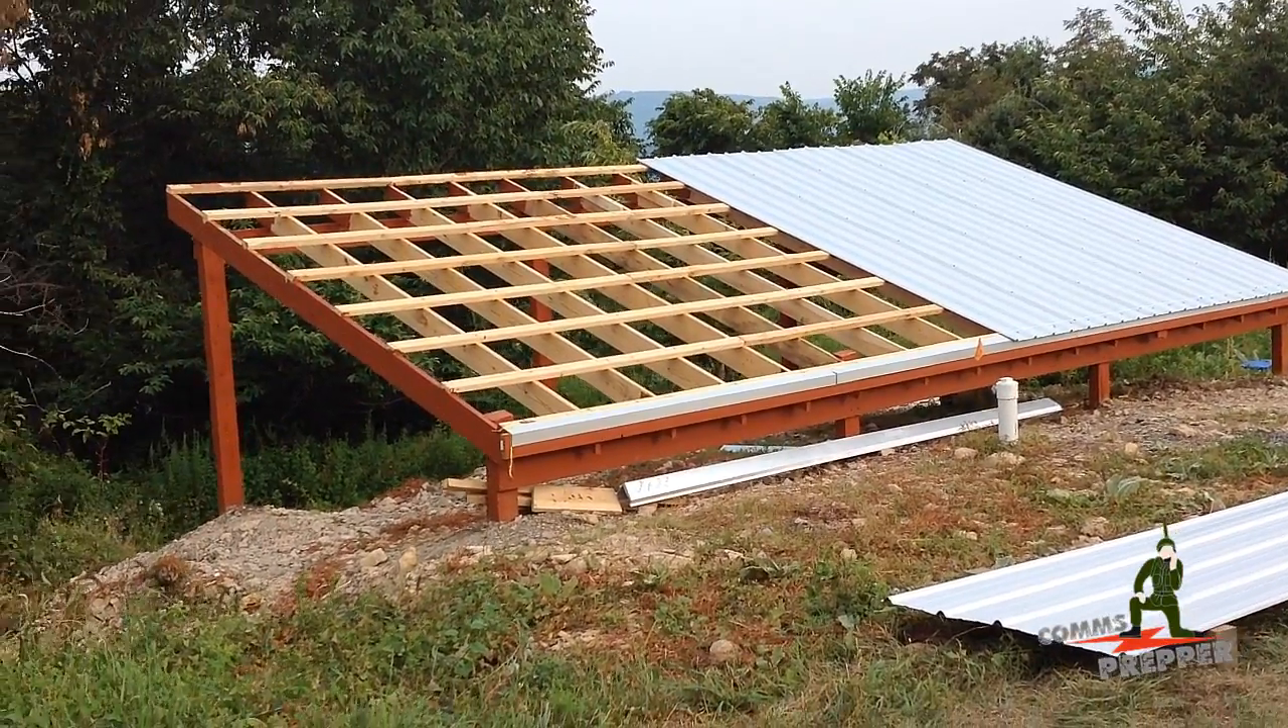Metal roofing came today, as you can see, and we got about half of it up, screwed down.